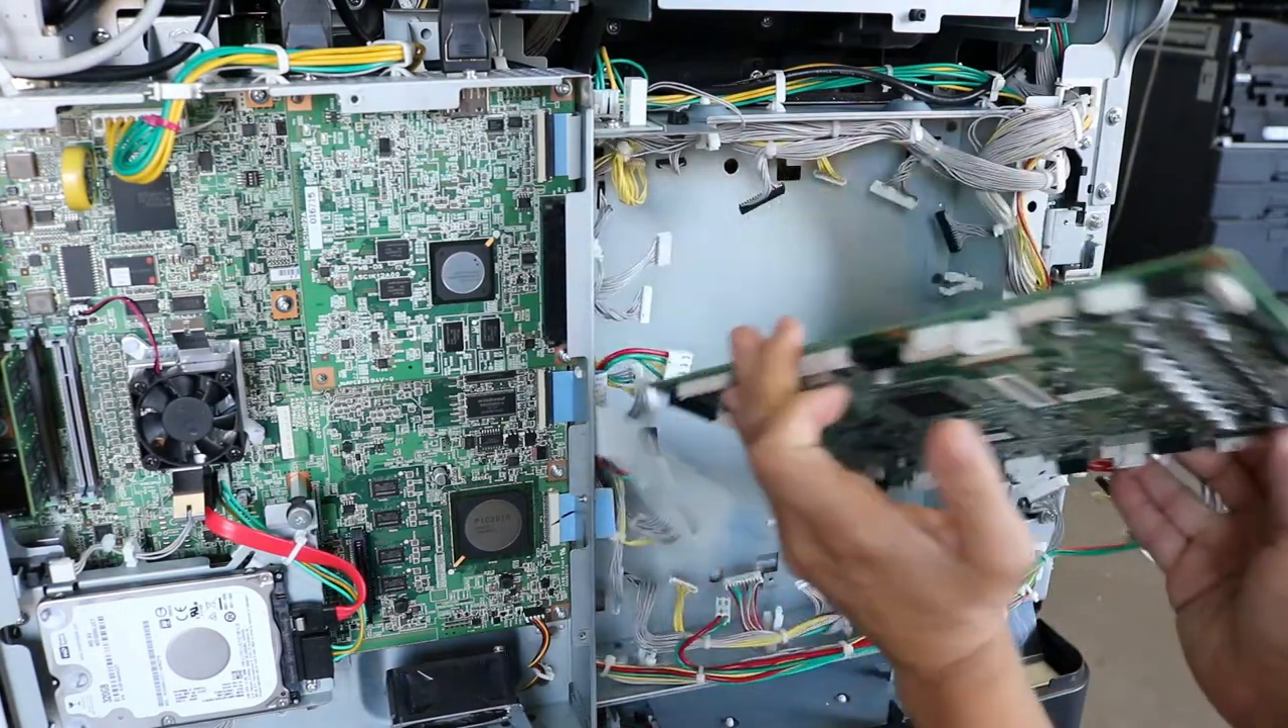All right, and just like that the board's out.